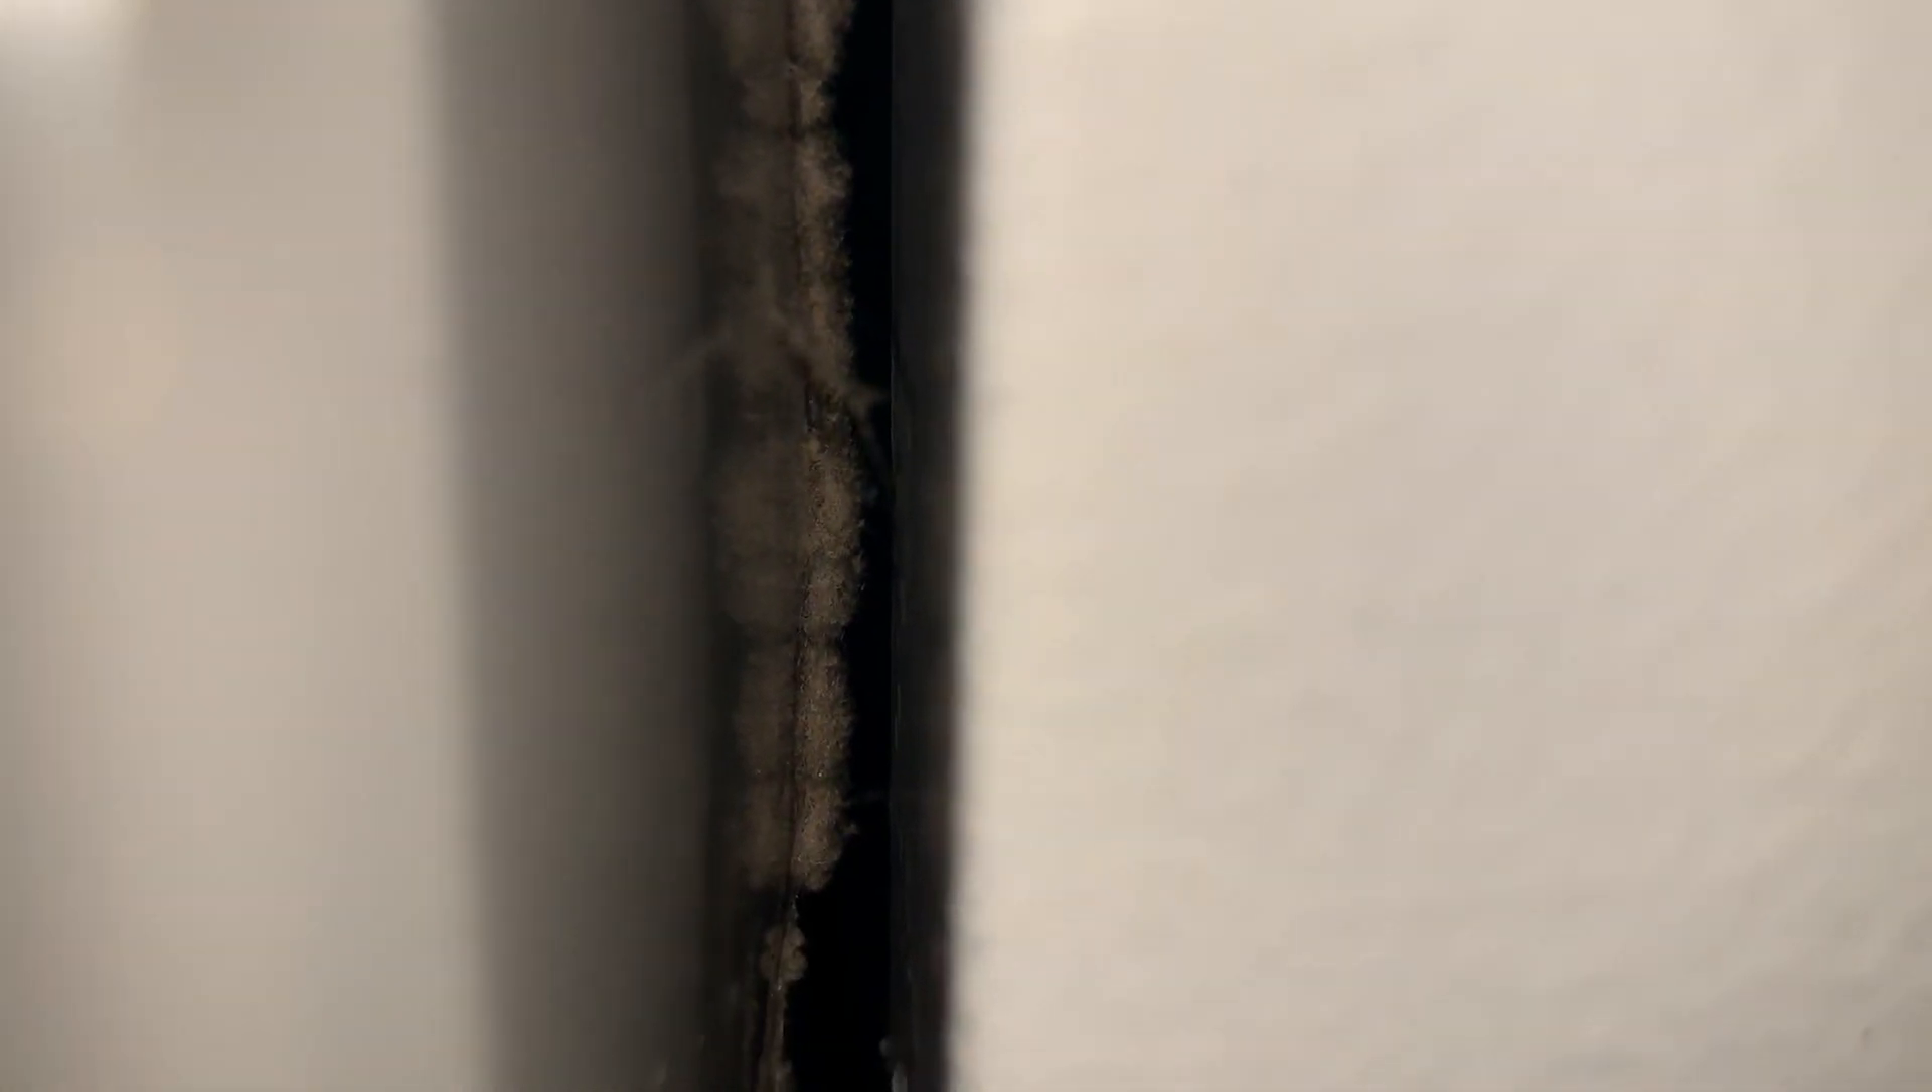Look at that return looks like they added the filter media cabinet and just made it work let's see look at that is there a gap there oh yeah oh yeah.